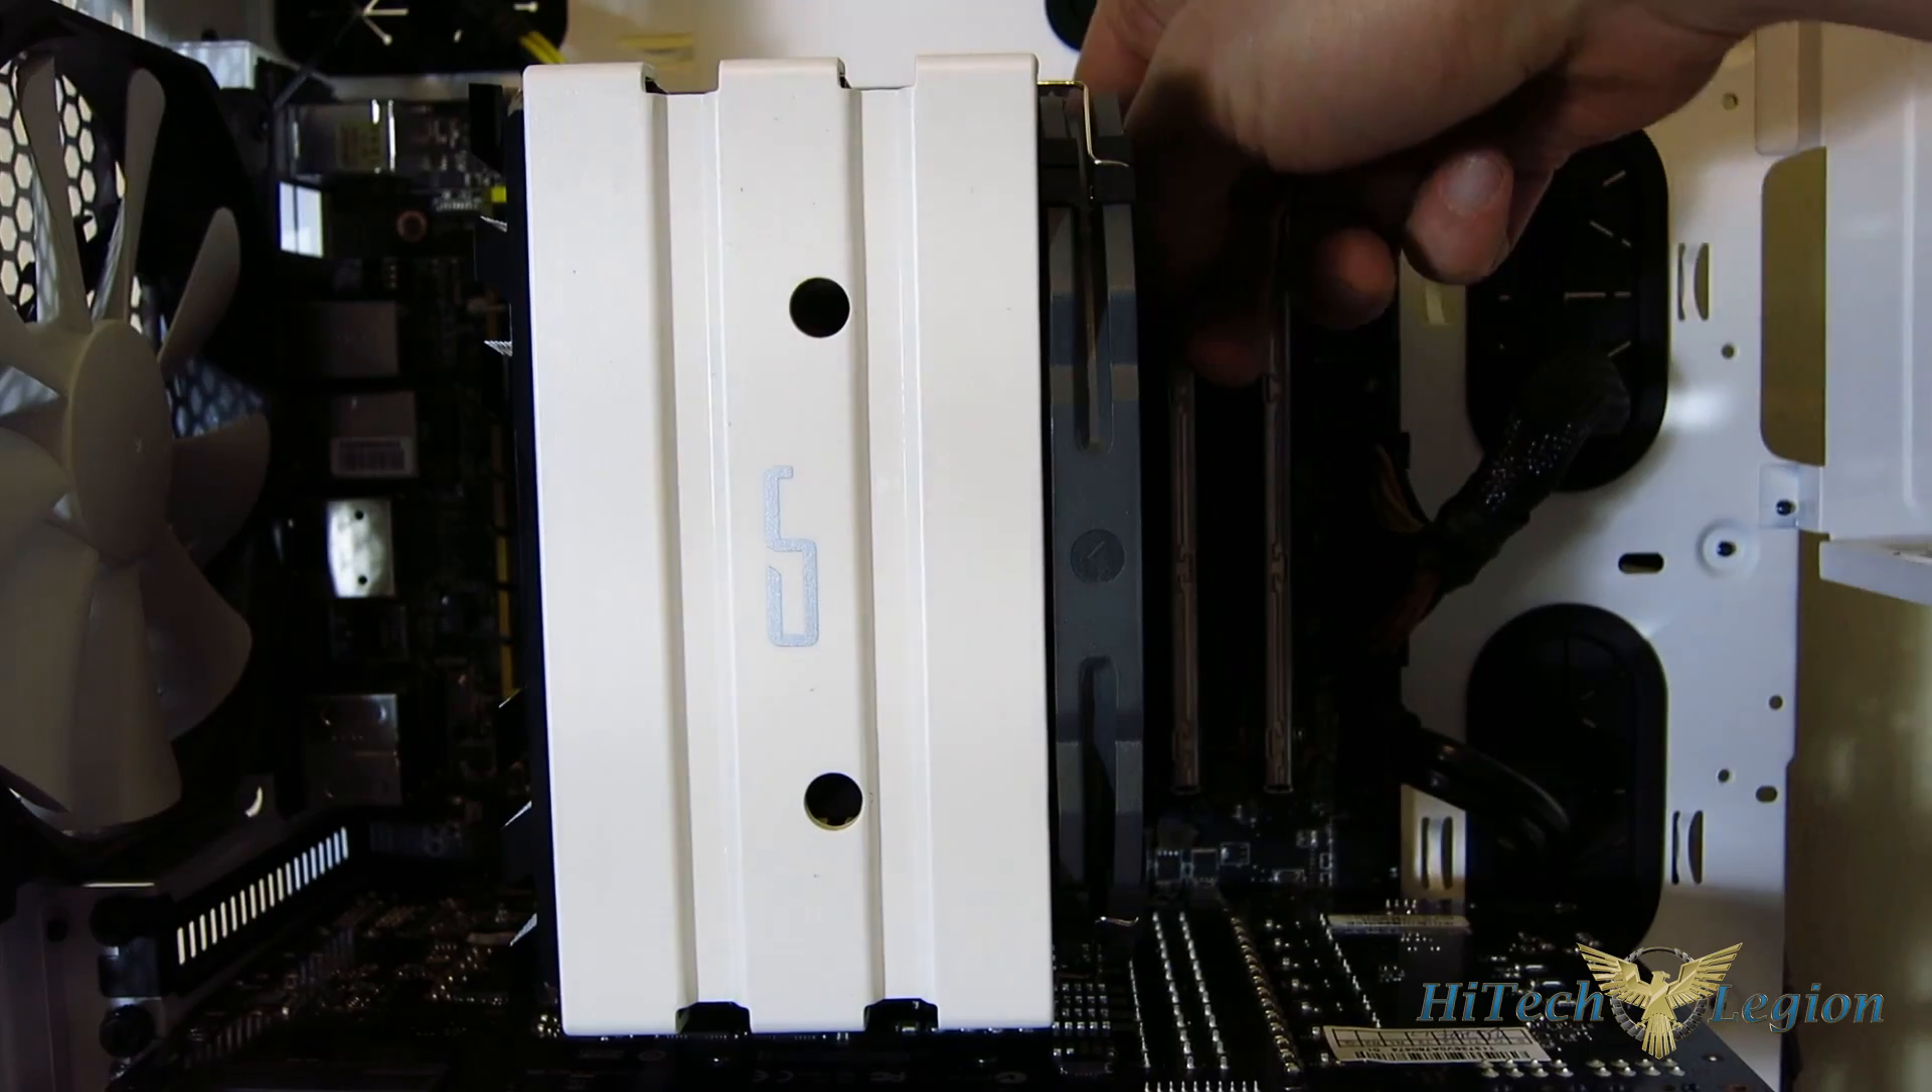And the H5 is installed. As you see, really good looking cooler in the case.